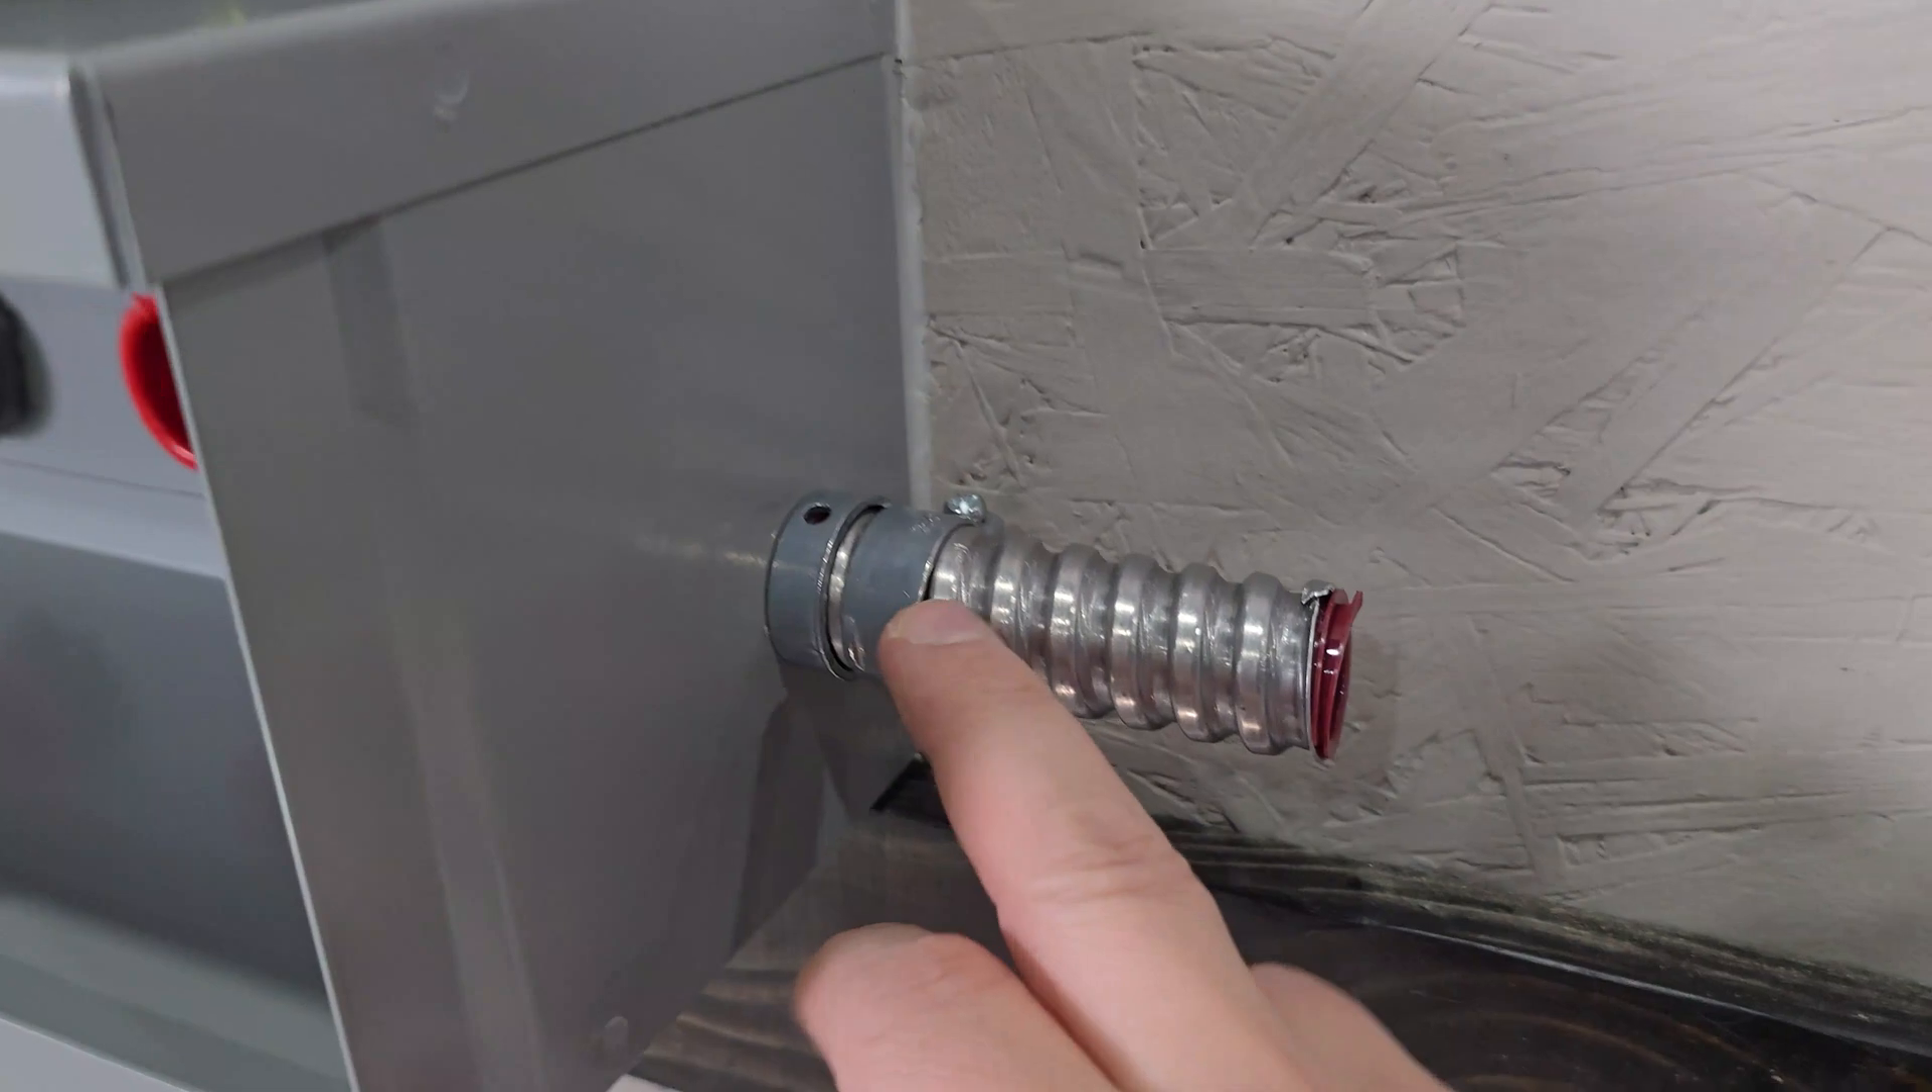I went ahead and installed the conduit and I've tightened it down on this side.